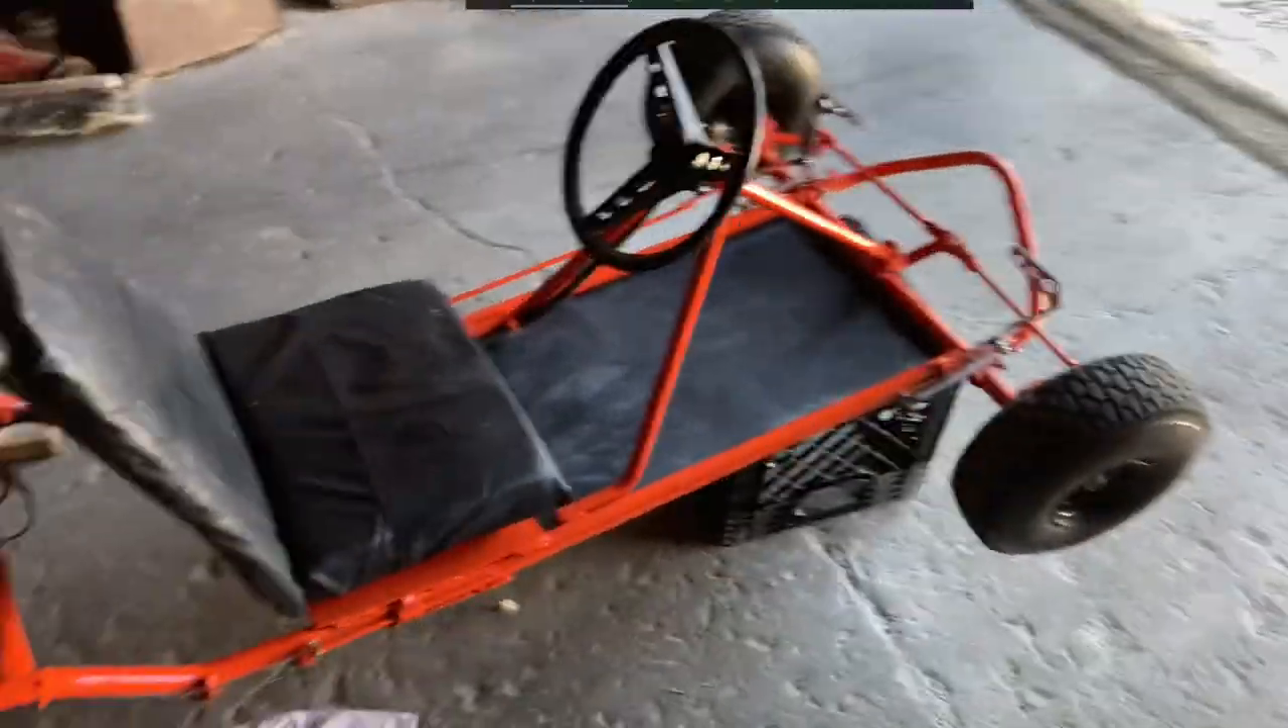I got the seat on it looks great.